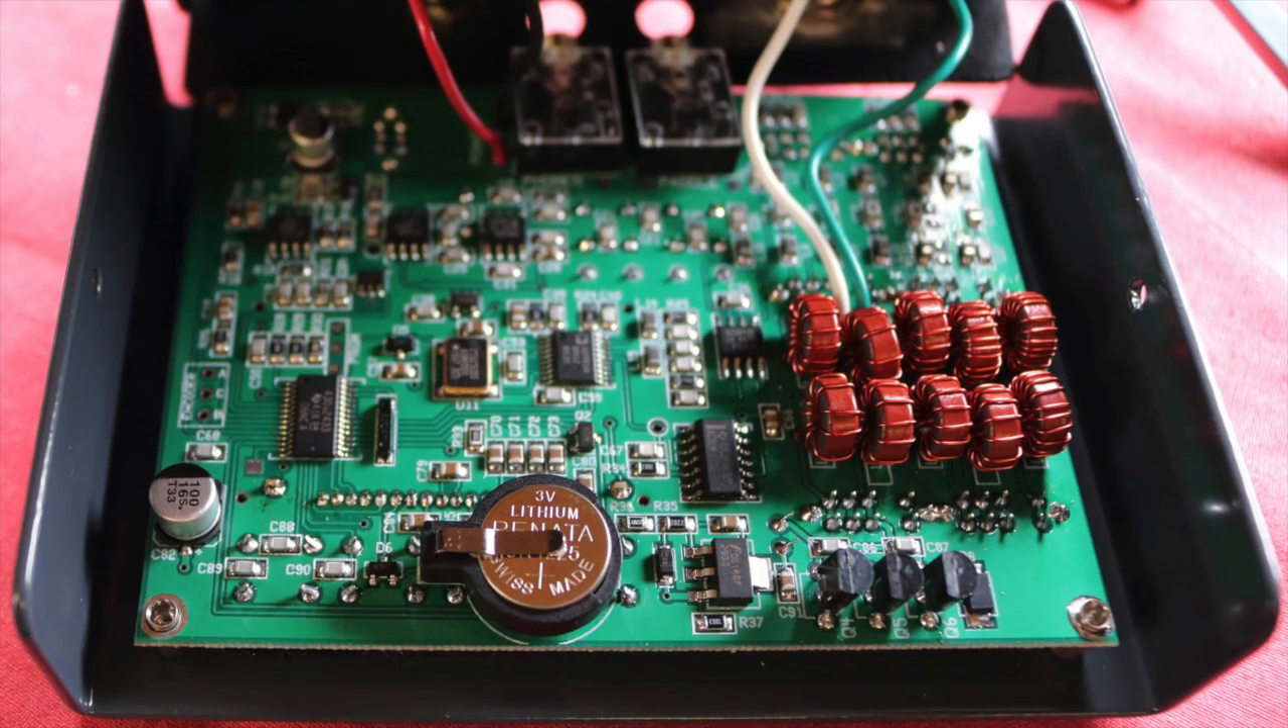For clarity the battery is installed with the positive side facing upwards.